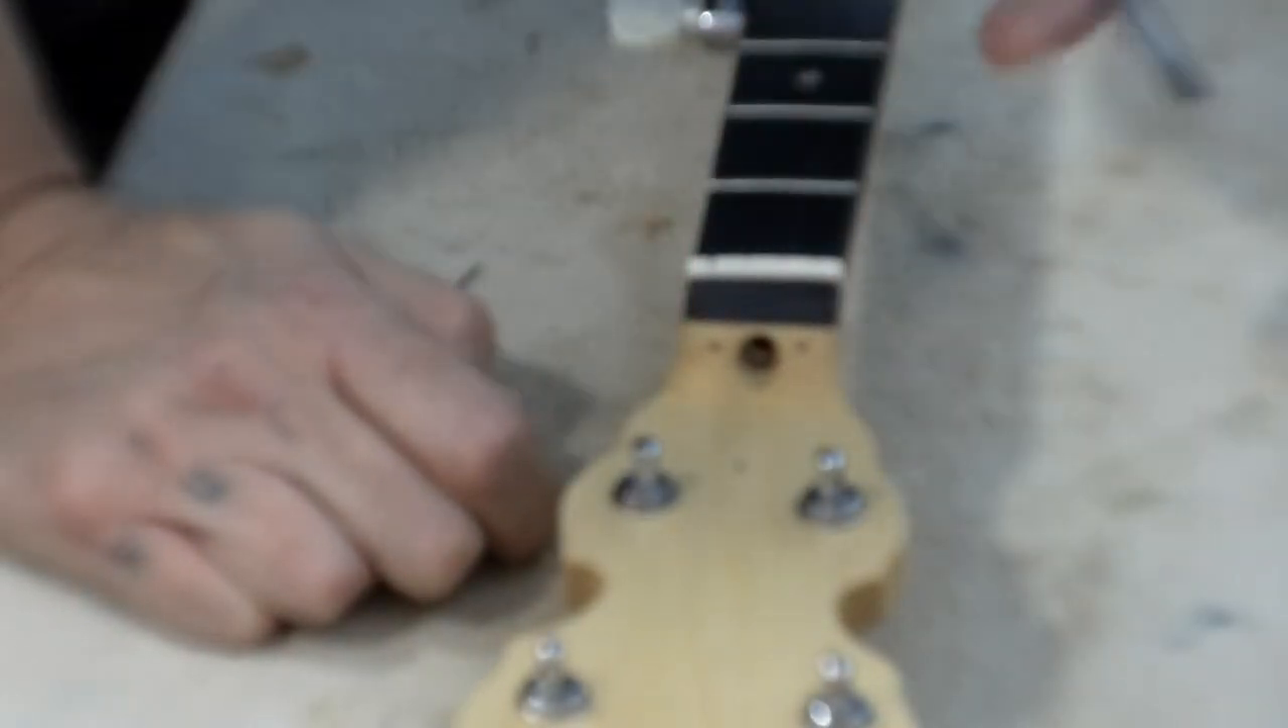Okay so the nut is now in the slot glued in place and so I'm just going to gently file the ends of it flush.